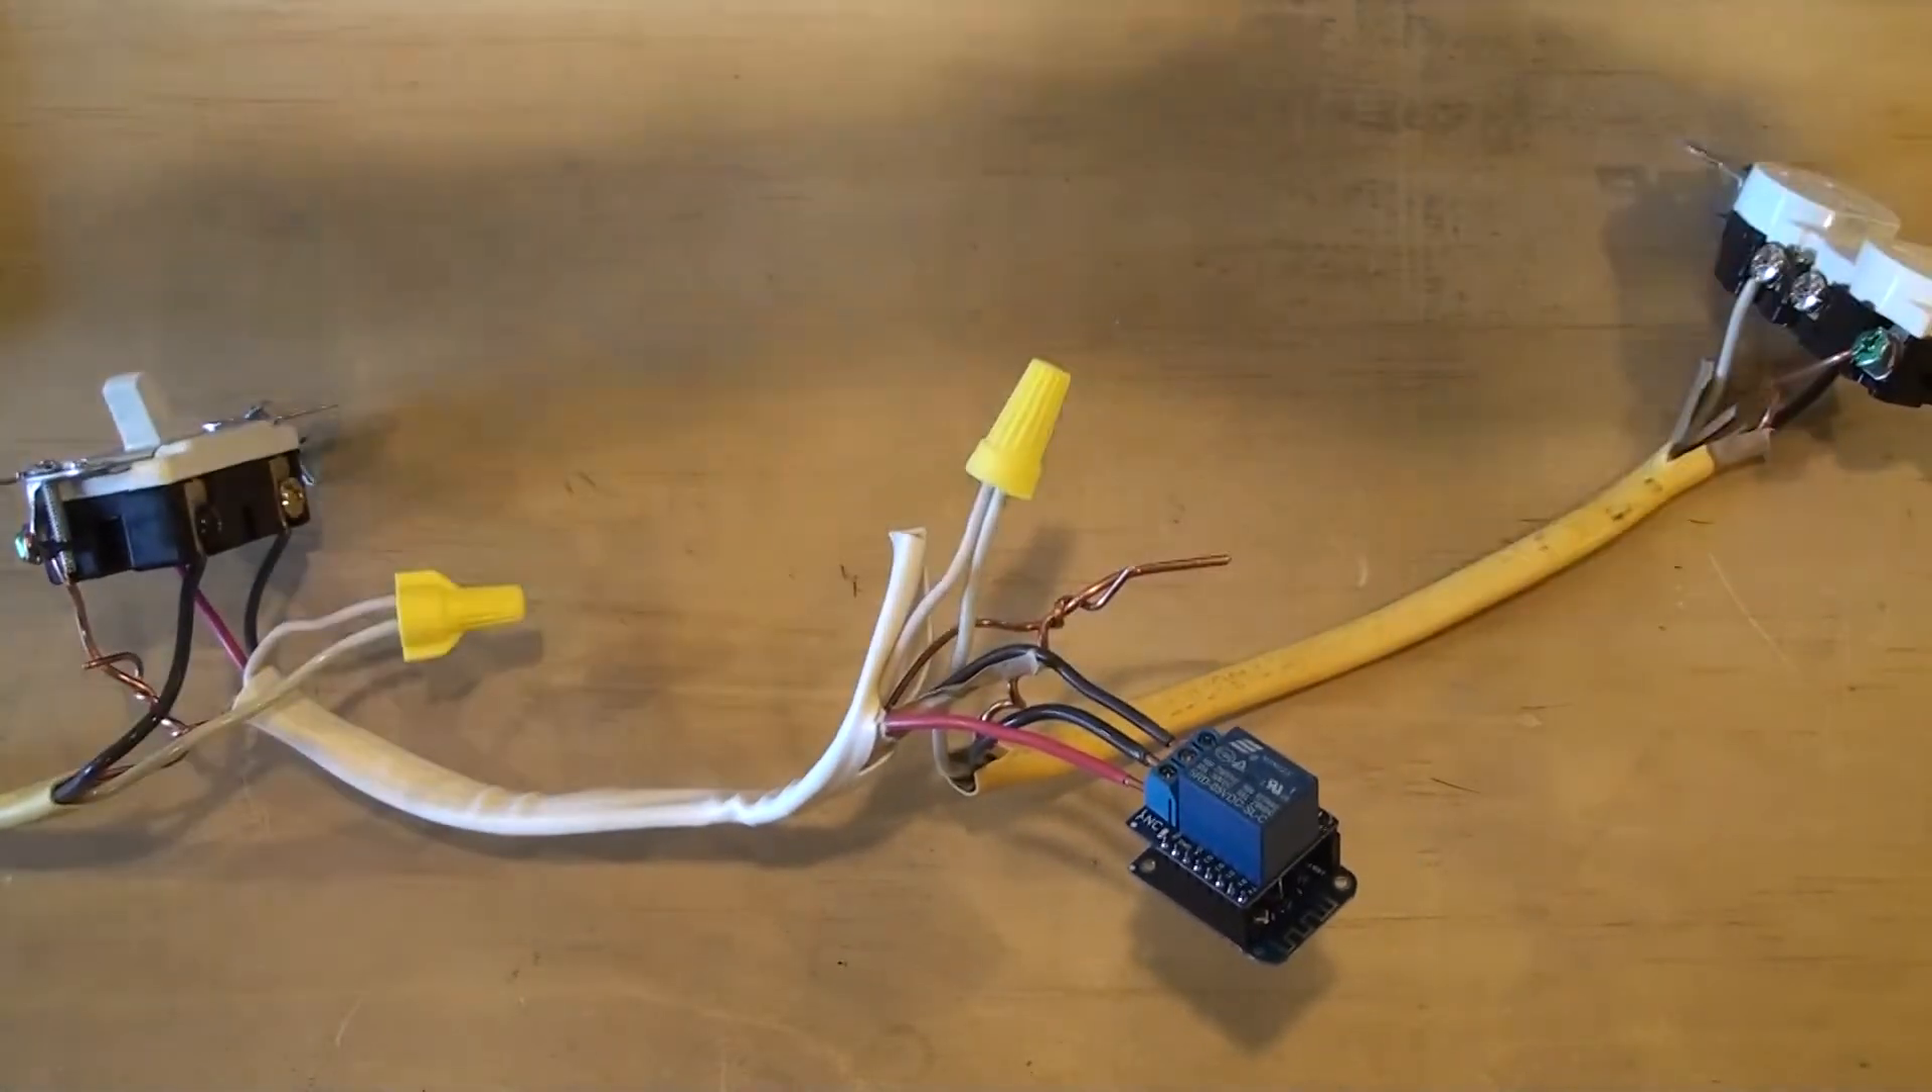So, I decided to take the switch and the relay and the plug out of their boxes so that it's easier to see how this is wired.